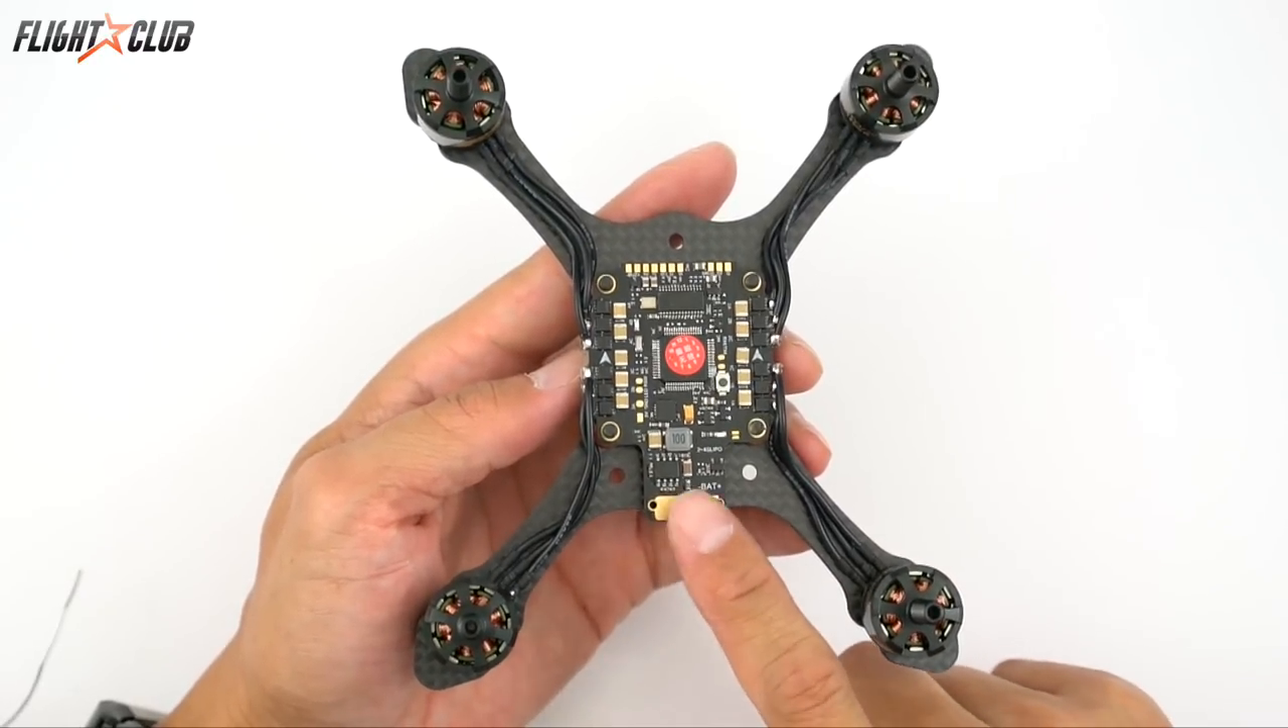So this is what it should look like once you have your motors mounted.